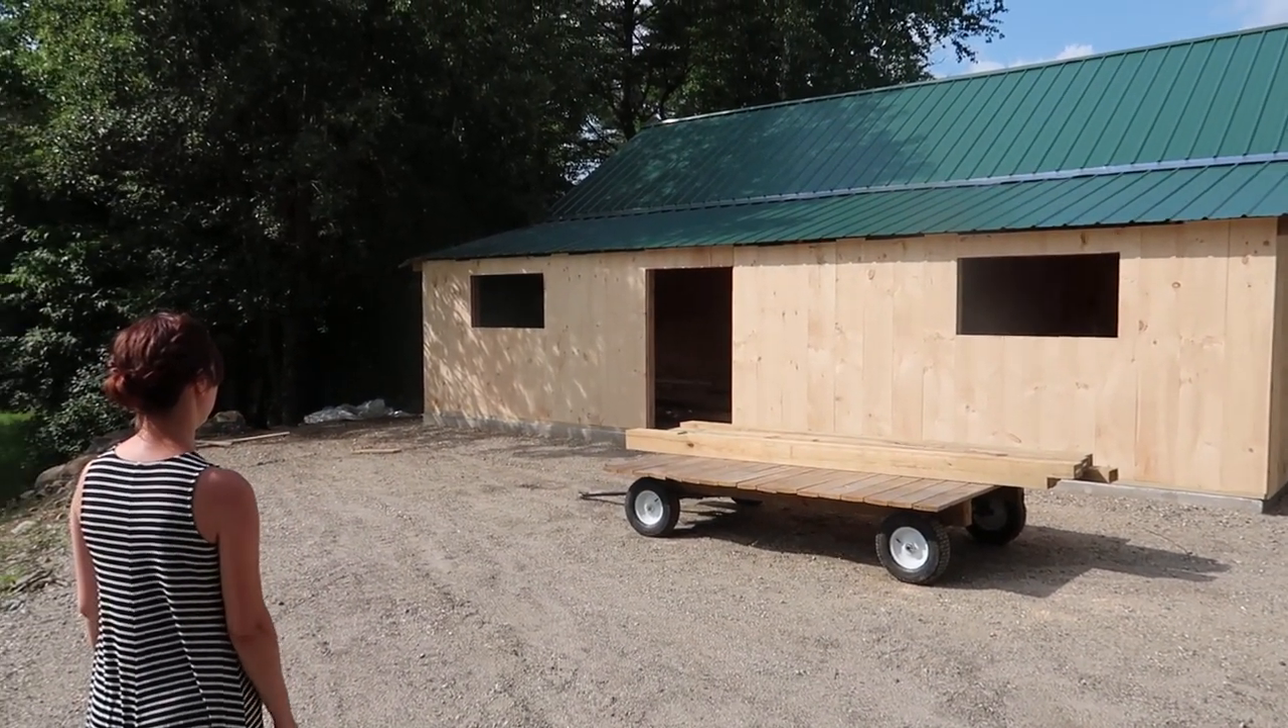Can you tell that the door is not completely centered?